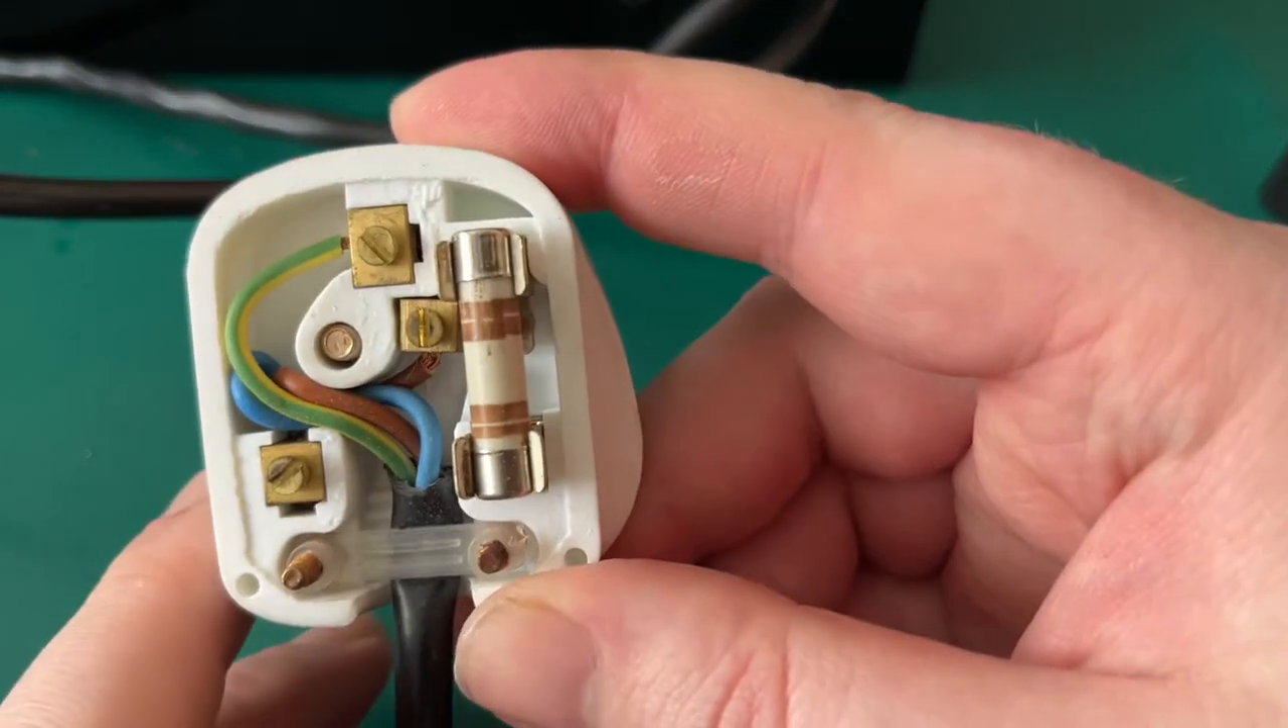I've just taken the back of the plug off.